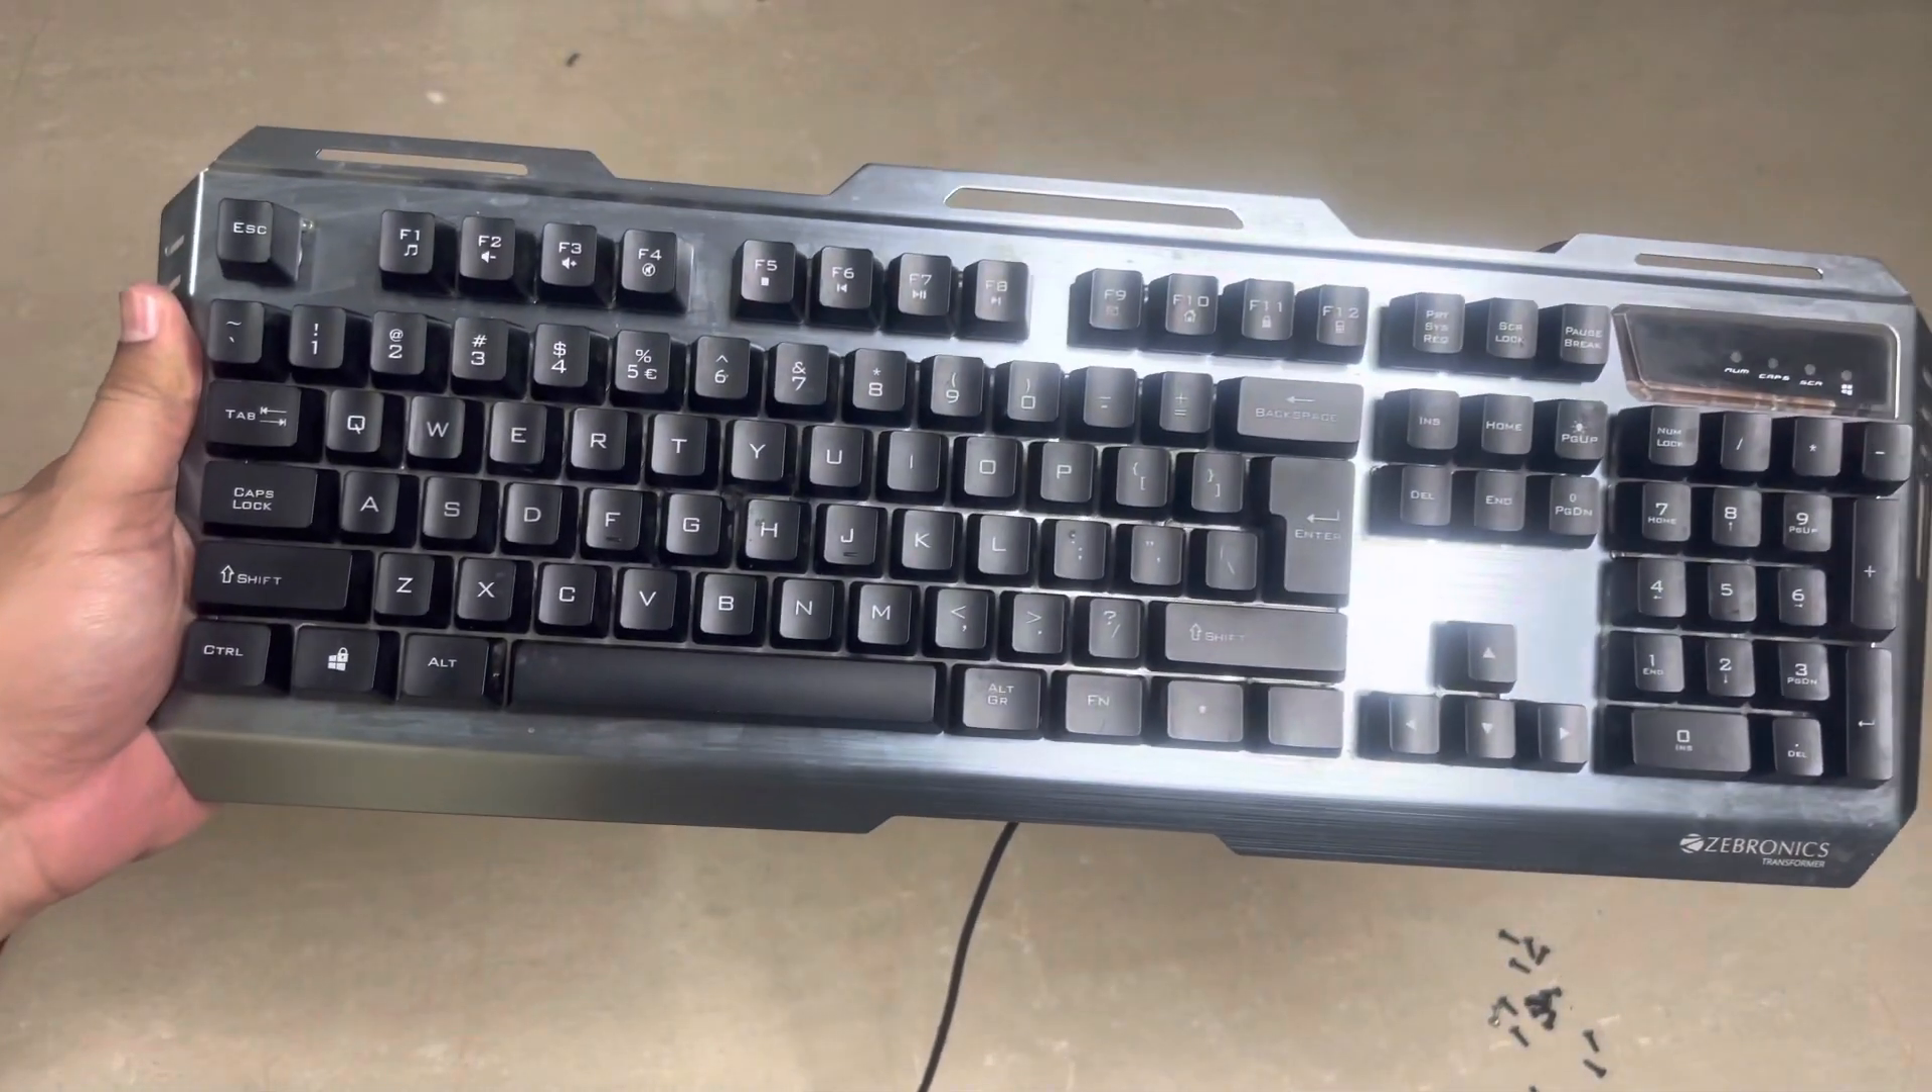So finally we have put all the keys back.